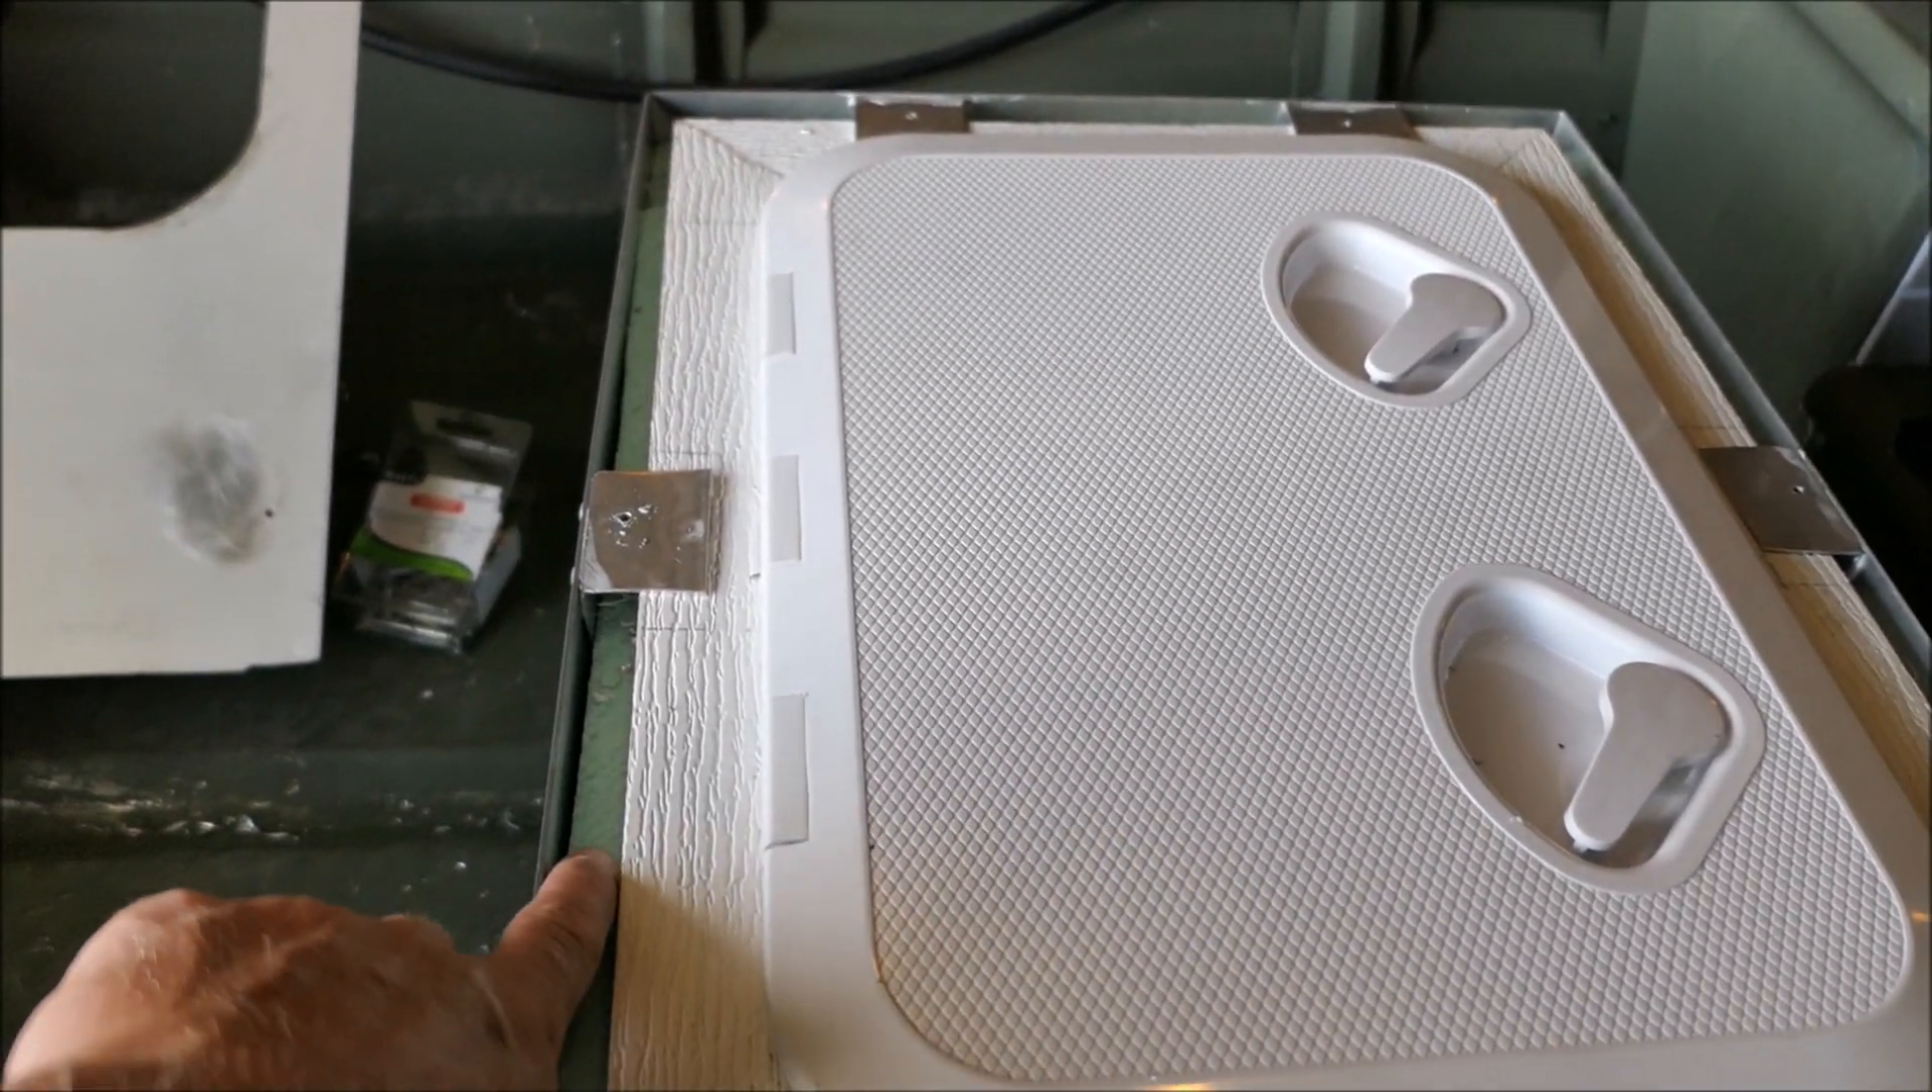So i have brackets holding this live well down and i put foam closed cell foam all the way around it to kind of keep it cool the water maybe from changing temperature too much.